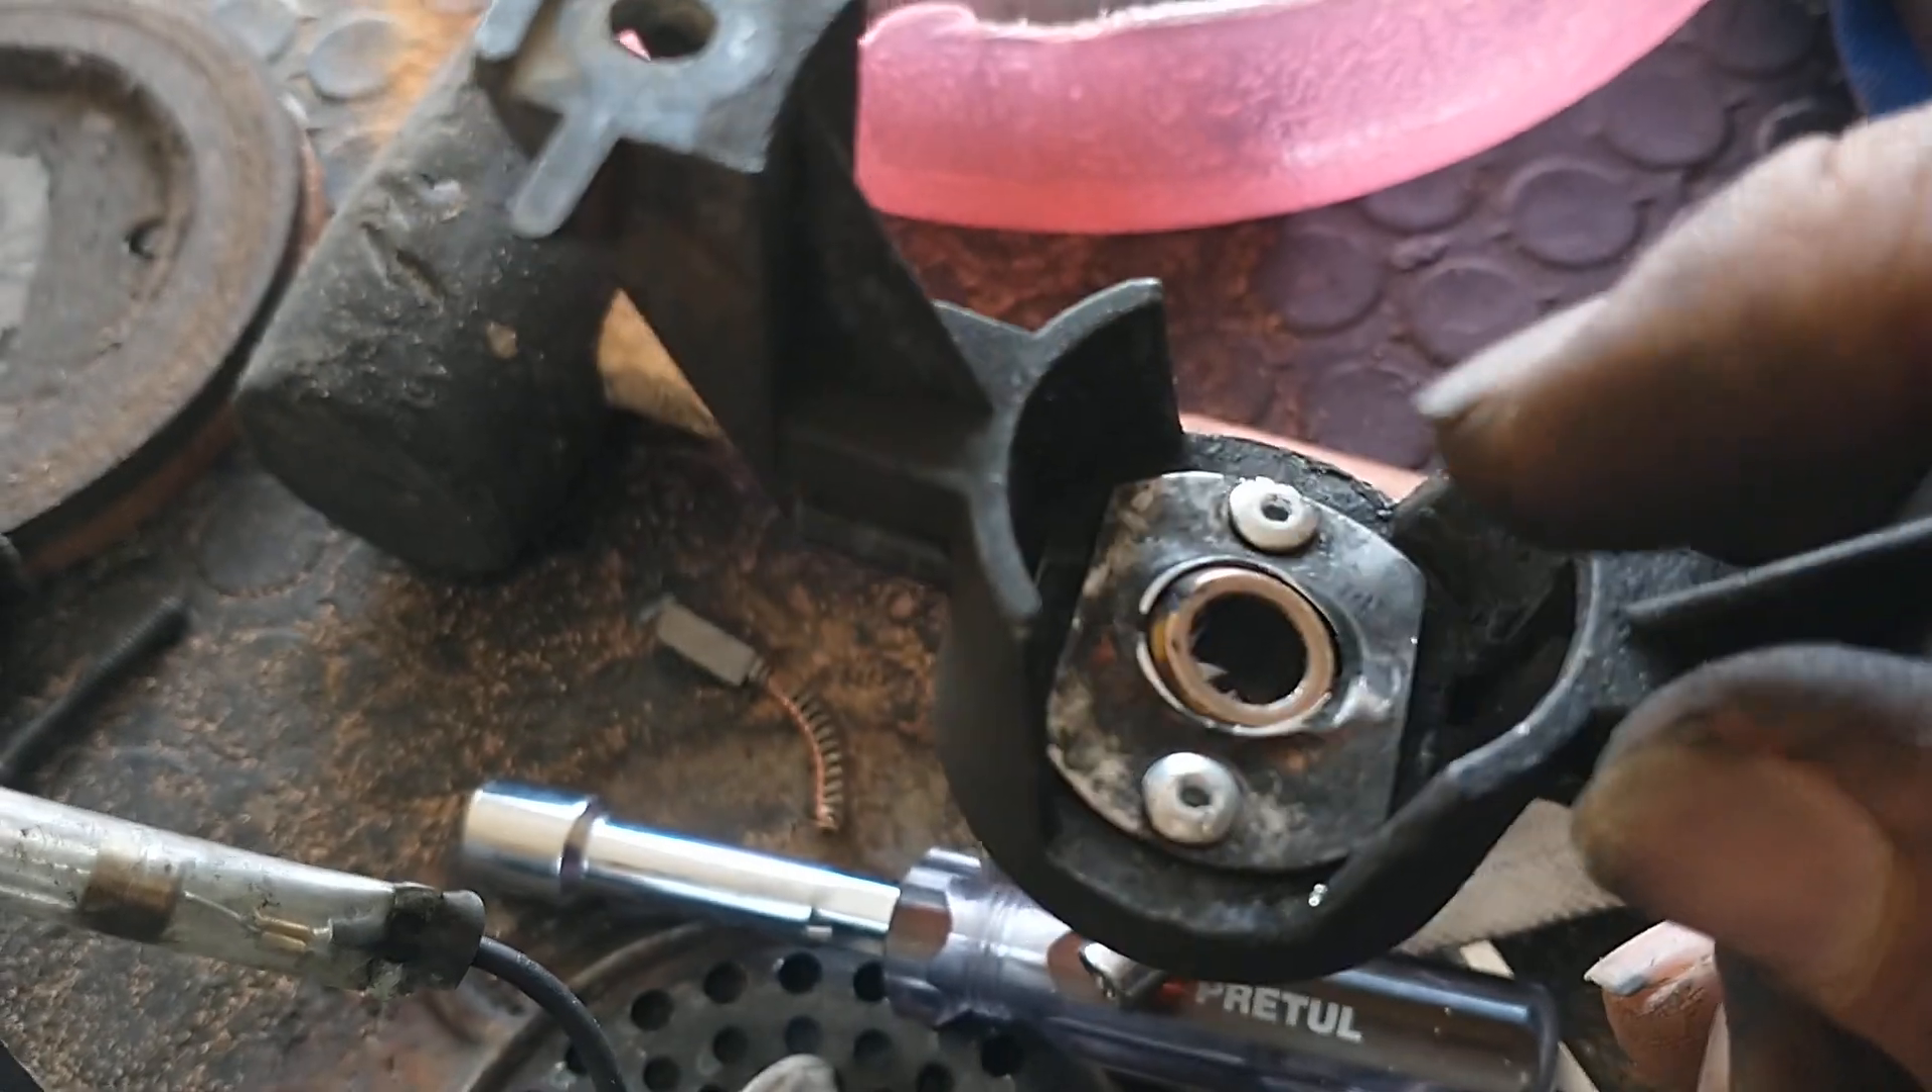Puse sus dos remaches en los mismos orificios que ya traía de por si la pieza.